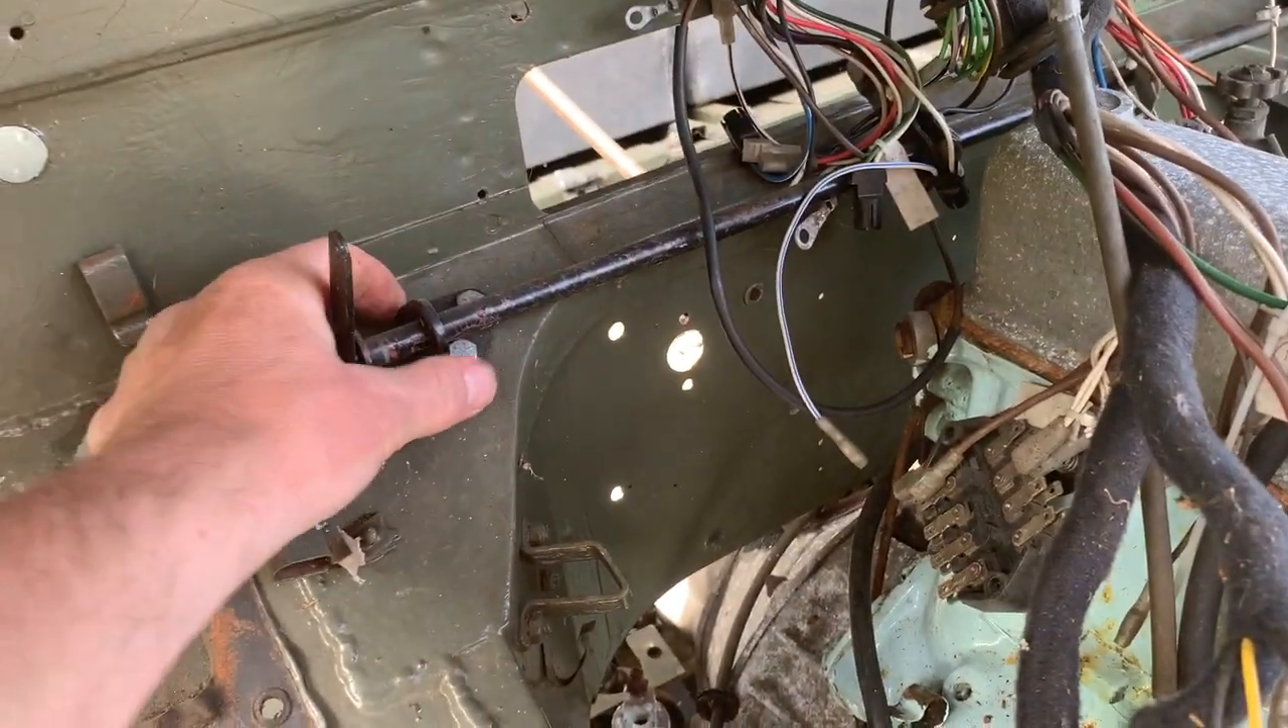I'll be able to get into everything here. The only thing left still to take off from this side is this accelerator linkage here.